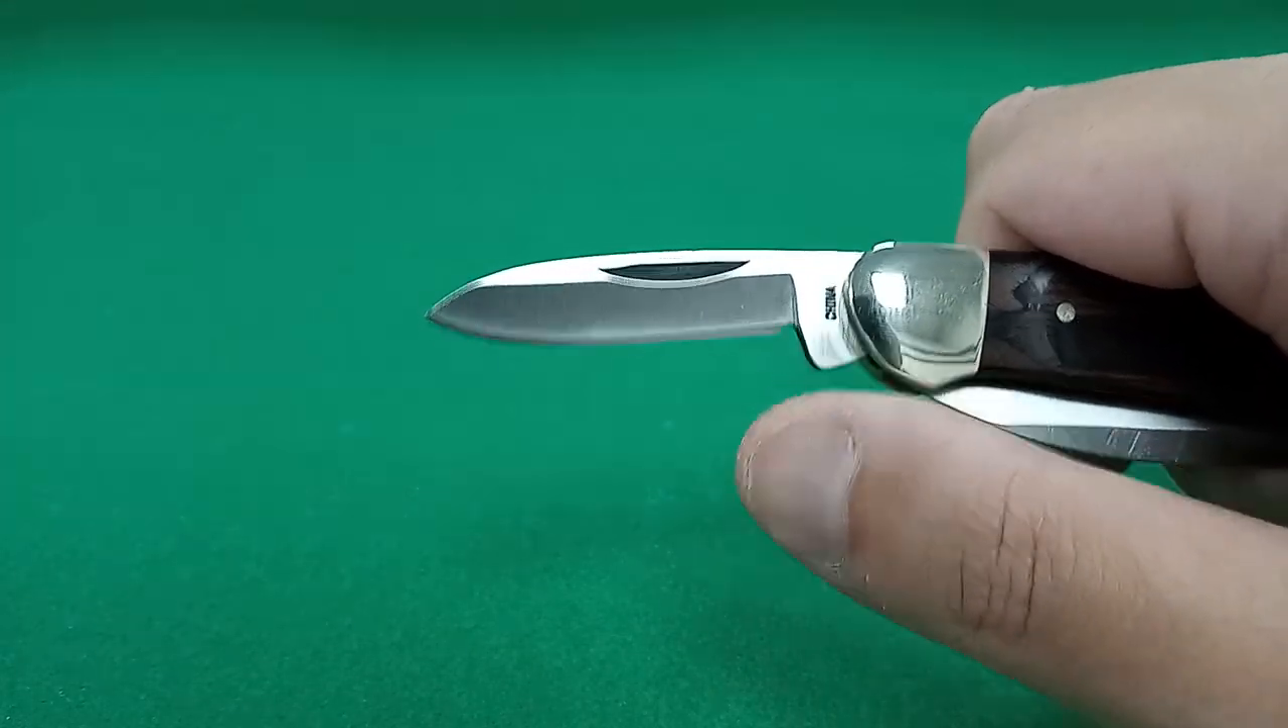Notice how the cutting edge is not flush with the bottom of this unsharpened portion.